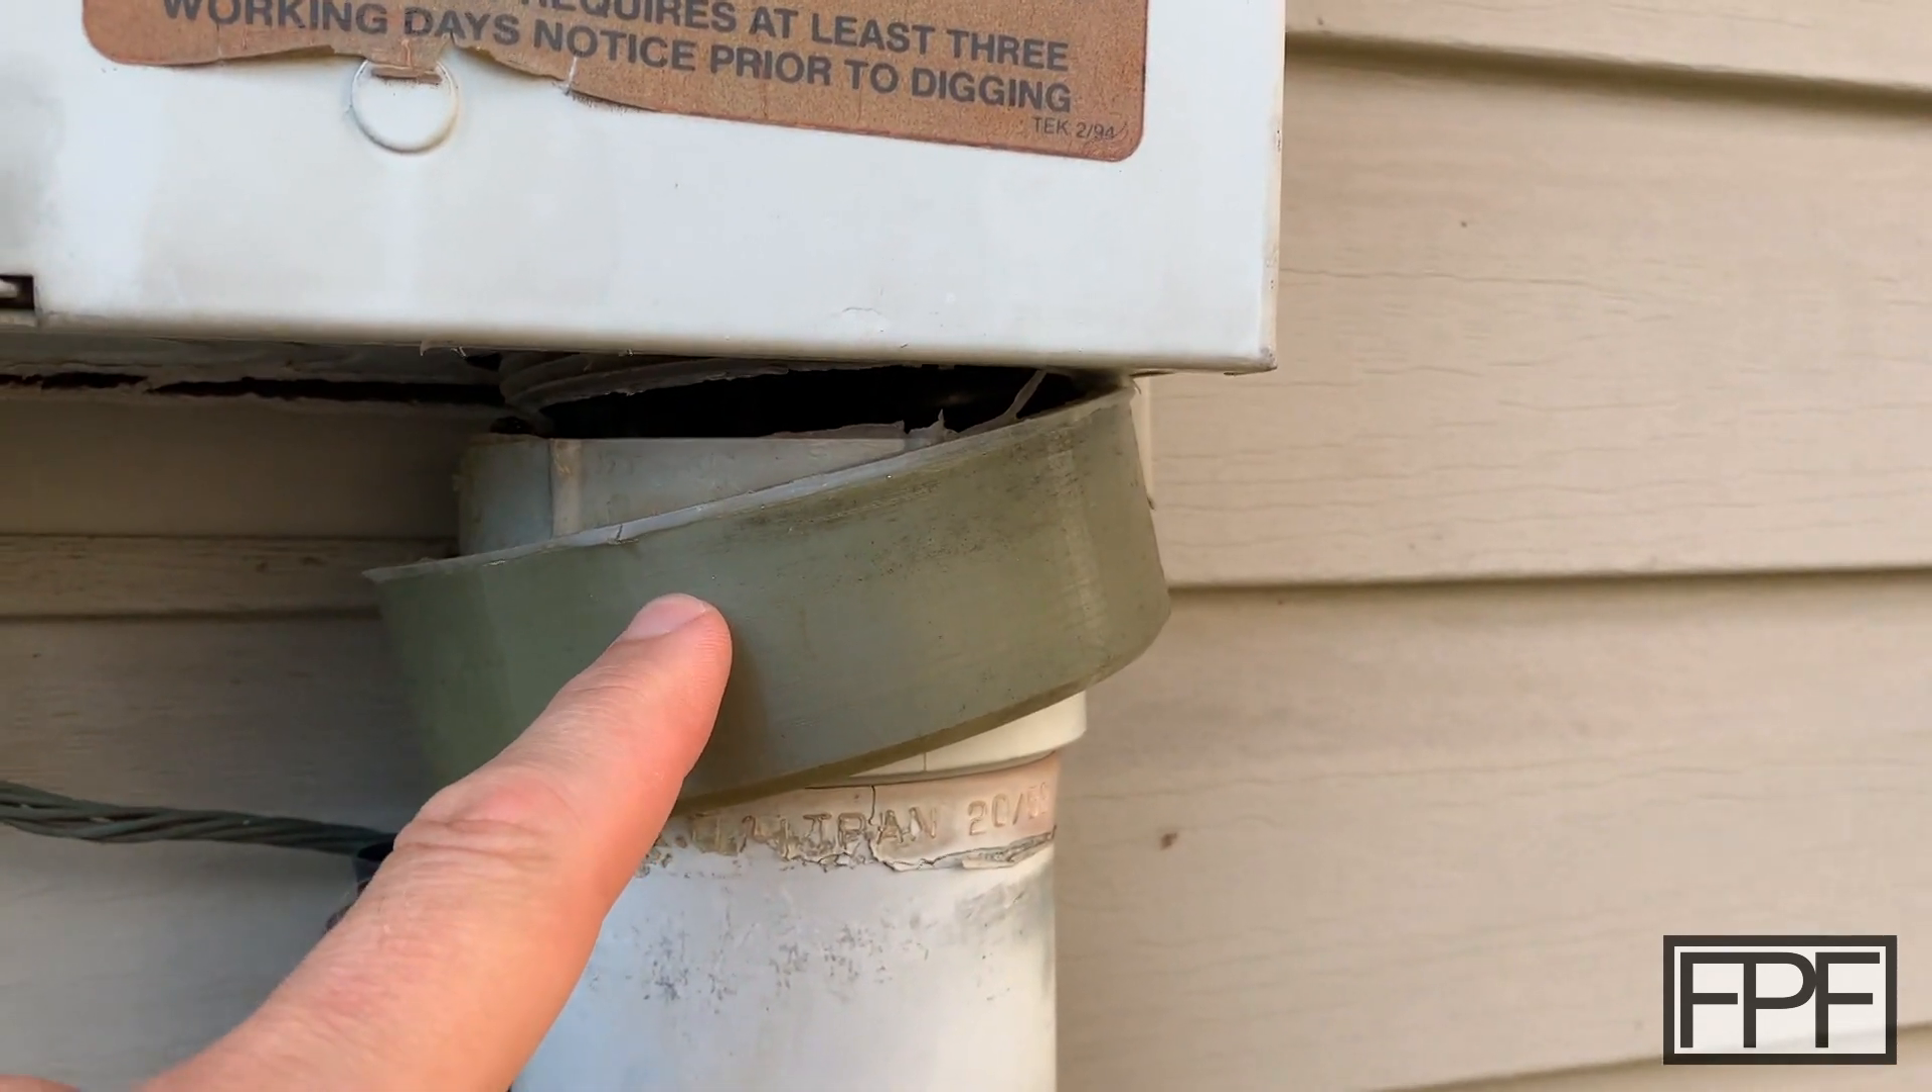It looks like the ground must have sunk here, because a couple years back I developed a pretty decent size gap between the conduit coming up out of the ground from my power inlet wires, or my feed wires, and the box.